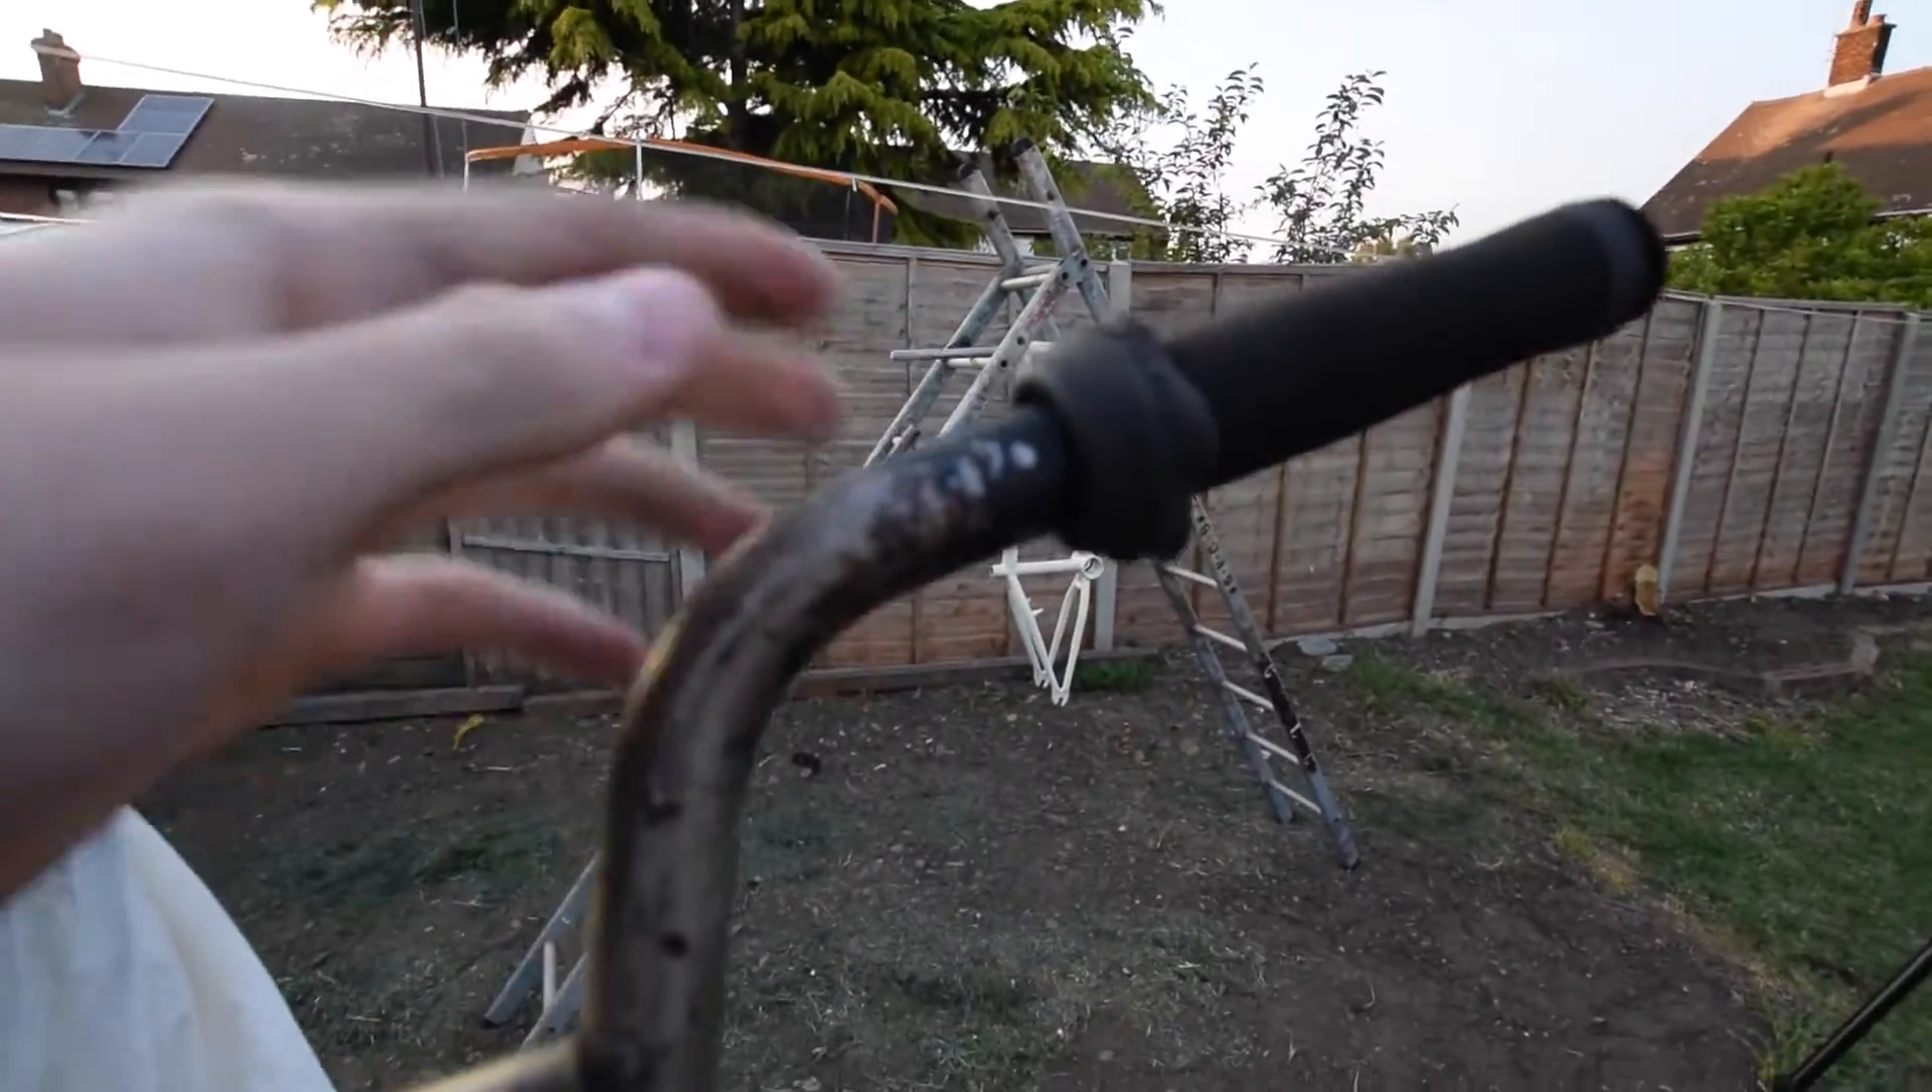So the grips are on there now. I've rolled them back a little bit so I can get near them.